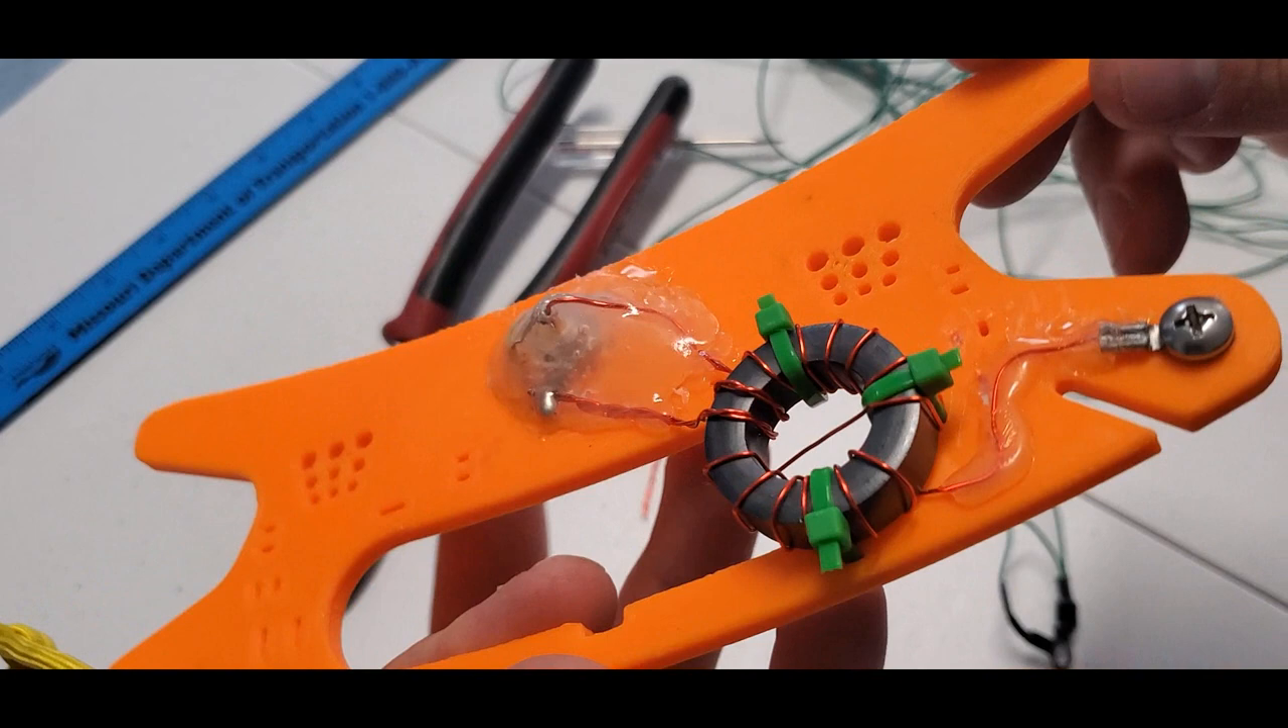You can see i got hot glue everywhere on all the wires holding them down so that nothing's going to move come unsoldered.